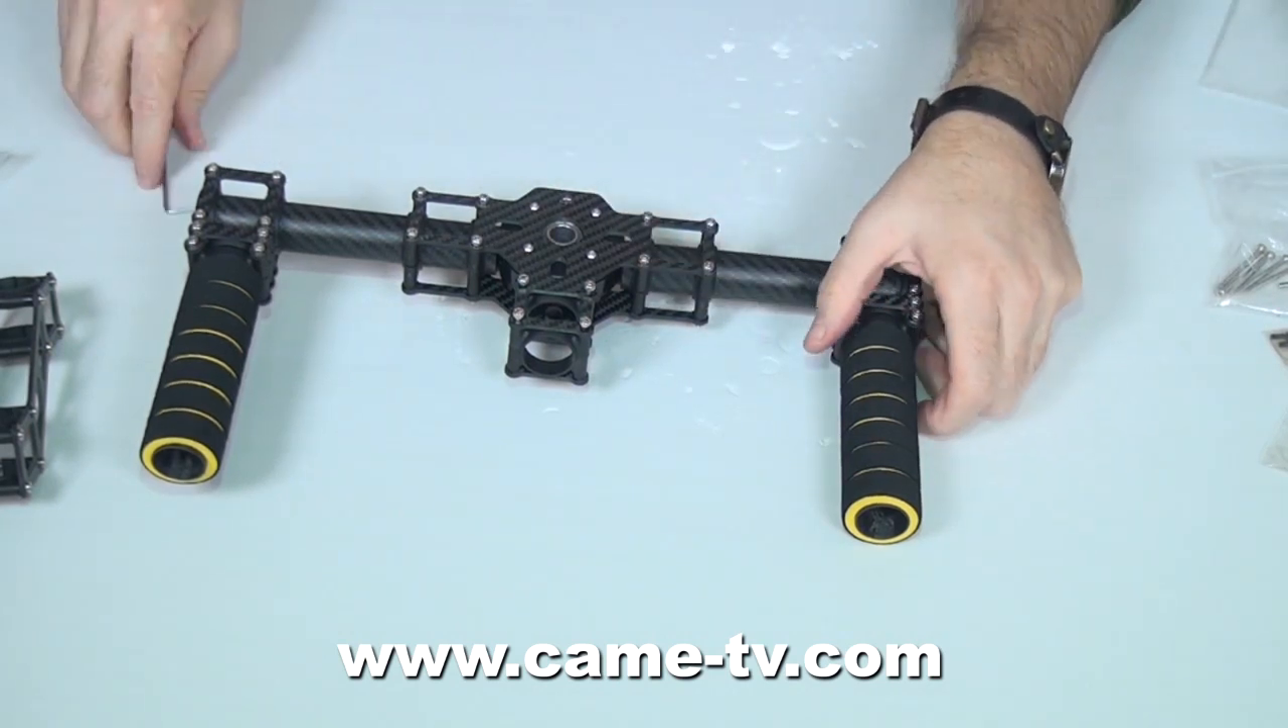Now you have the handles in place.